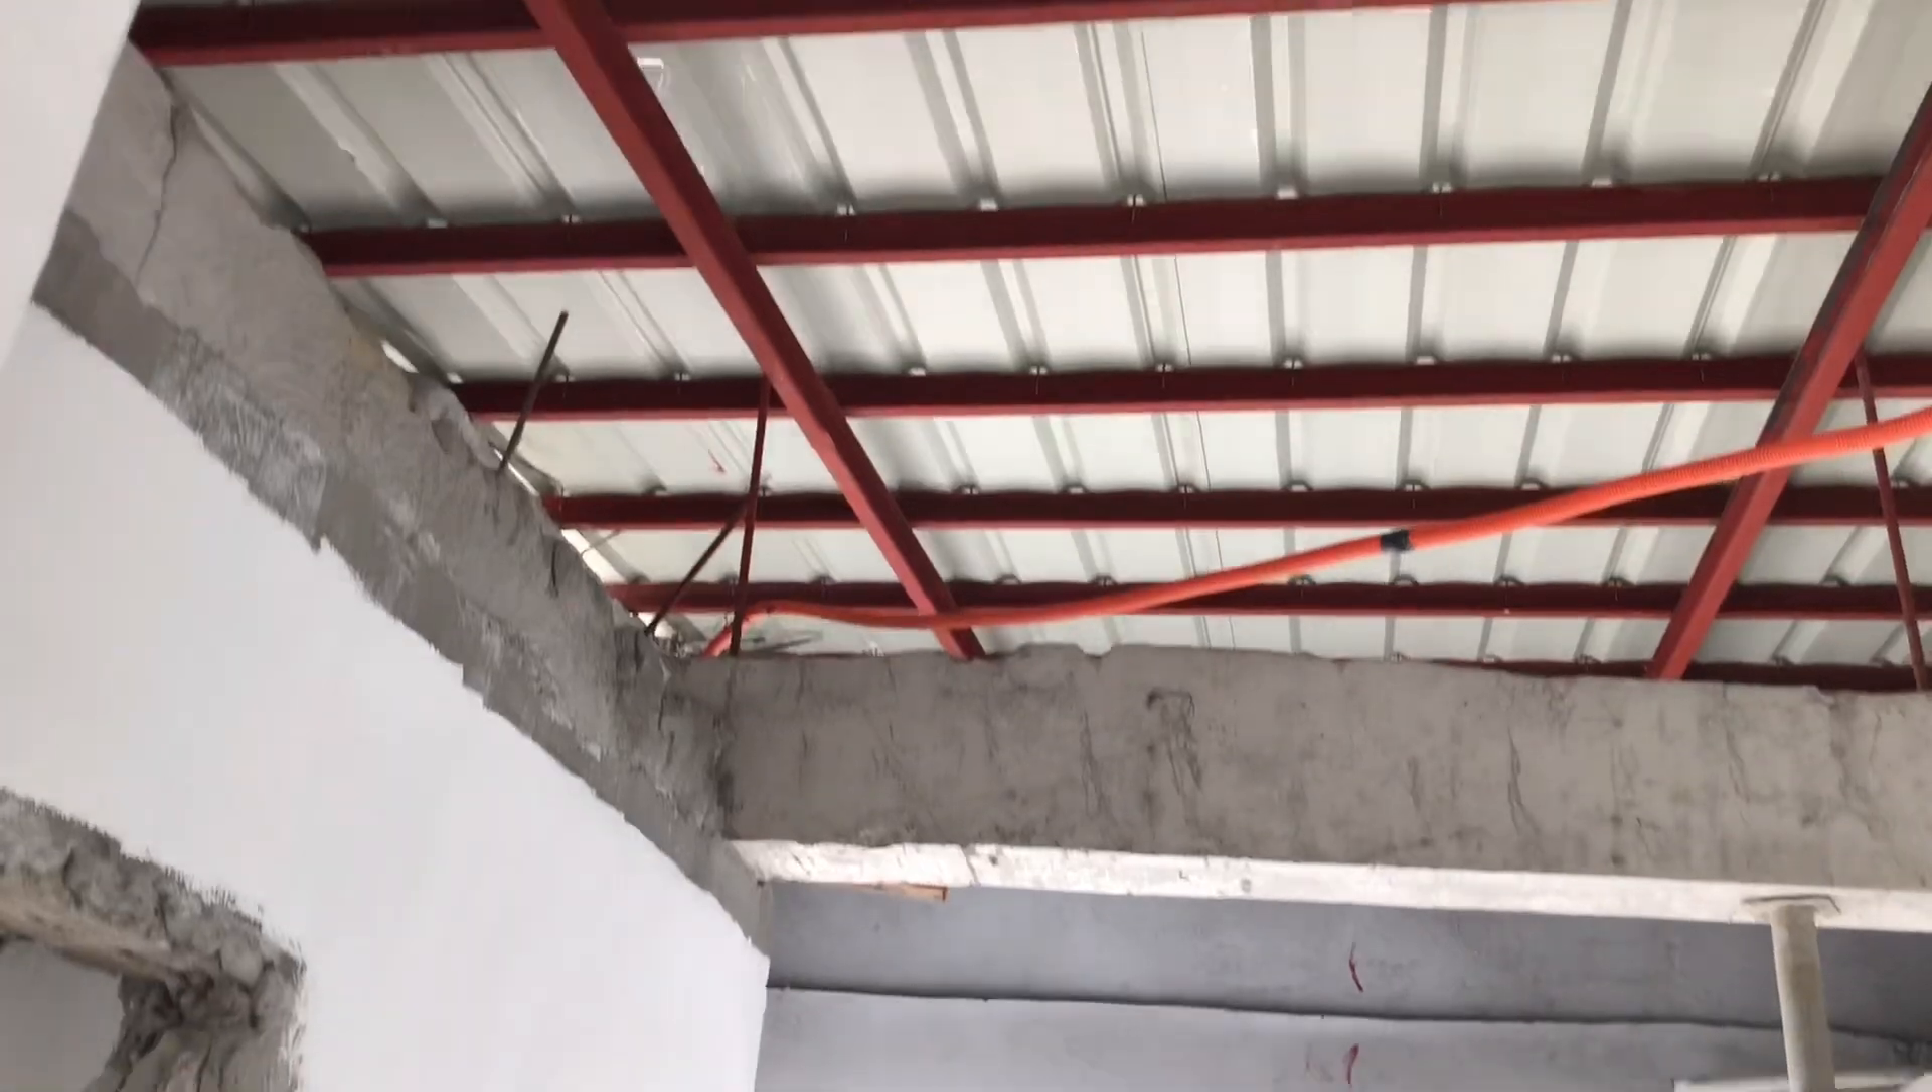Pero, ito nakakabit na yung pinakabubong.